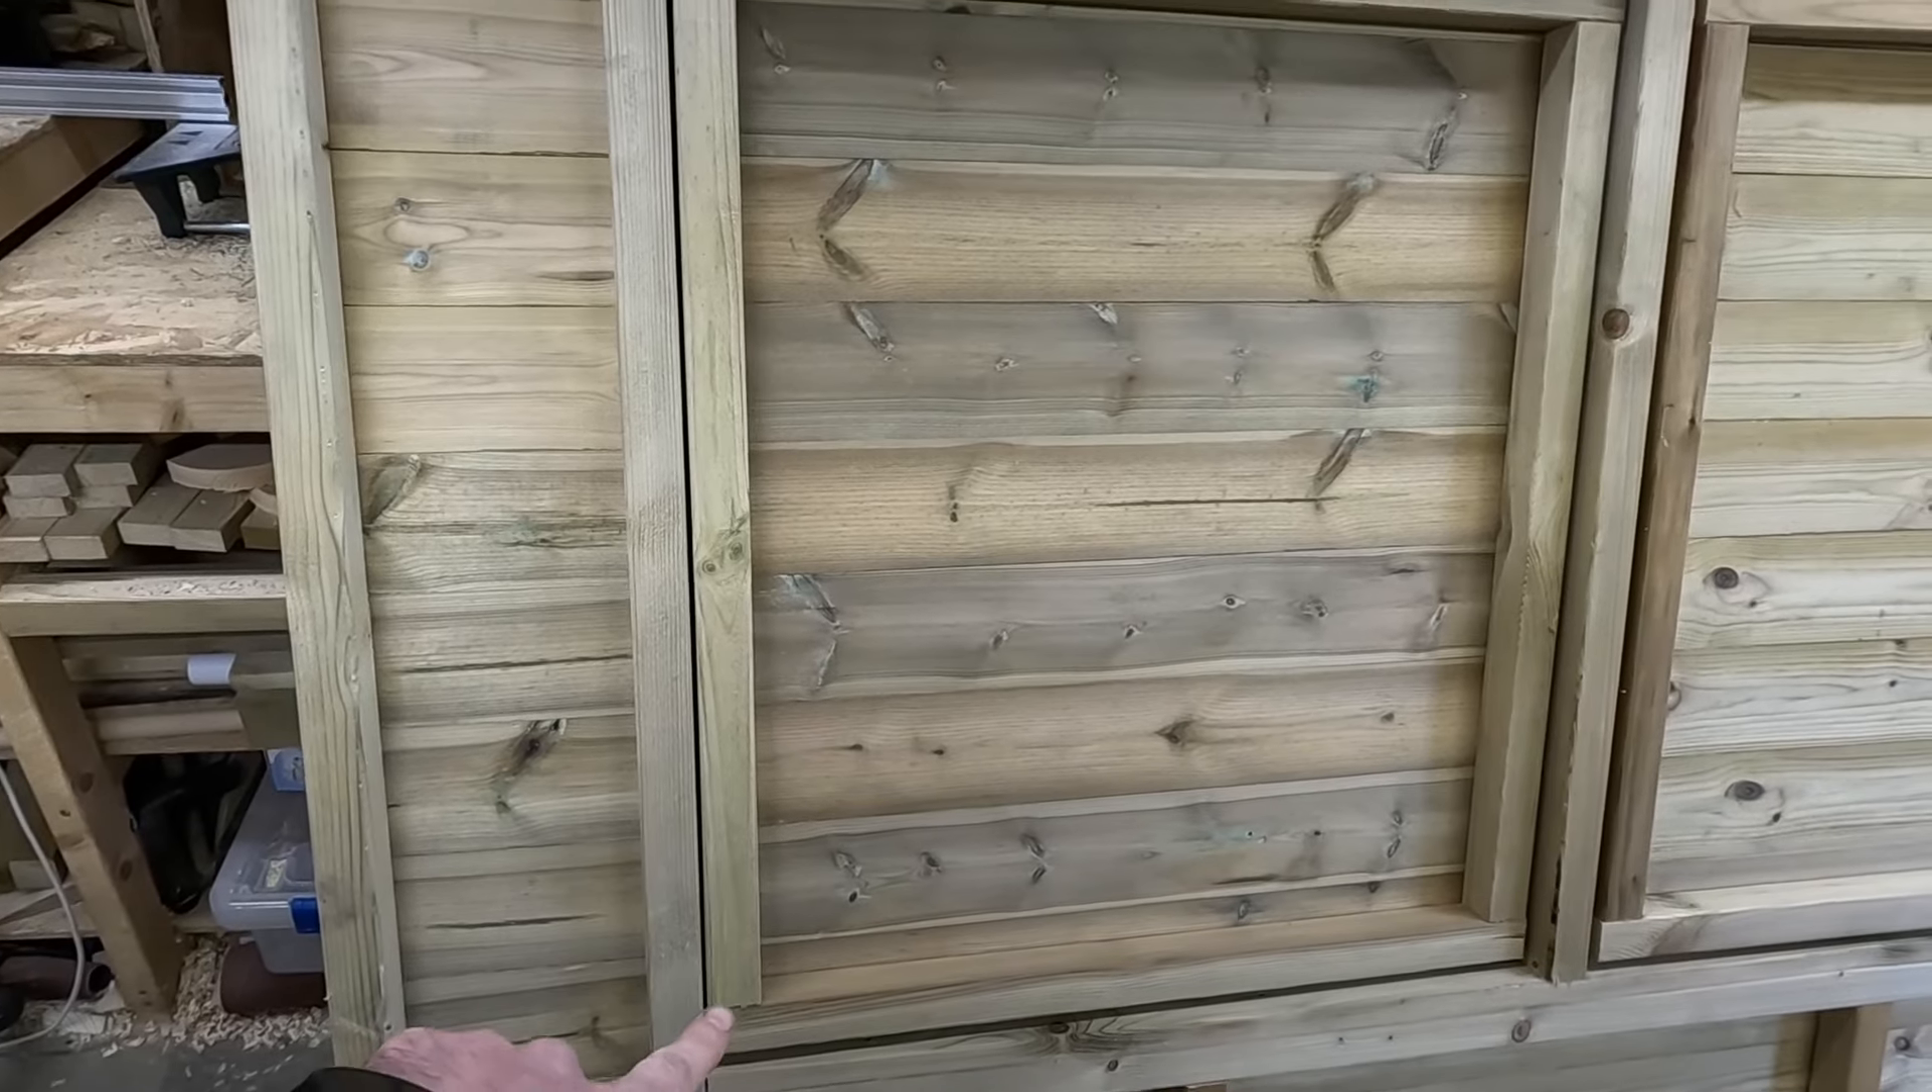These are the doors here. You can see the gap round. I have forgotten to put the diagonal.